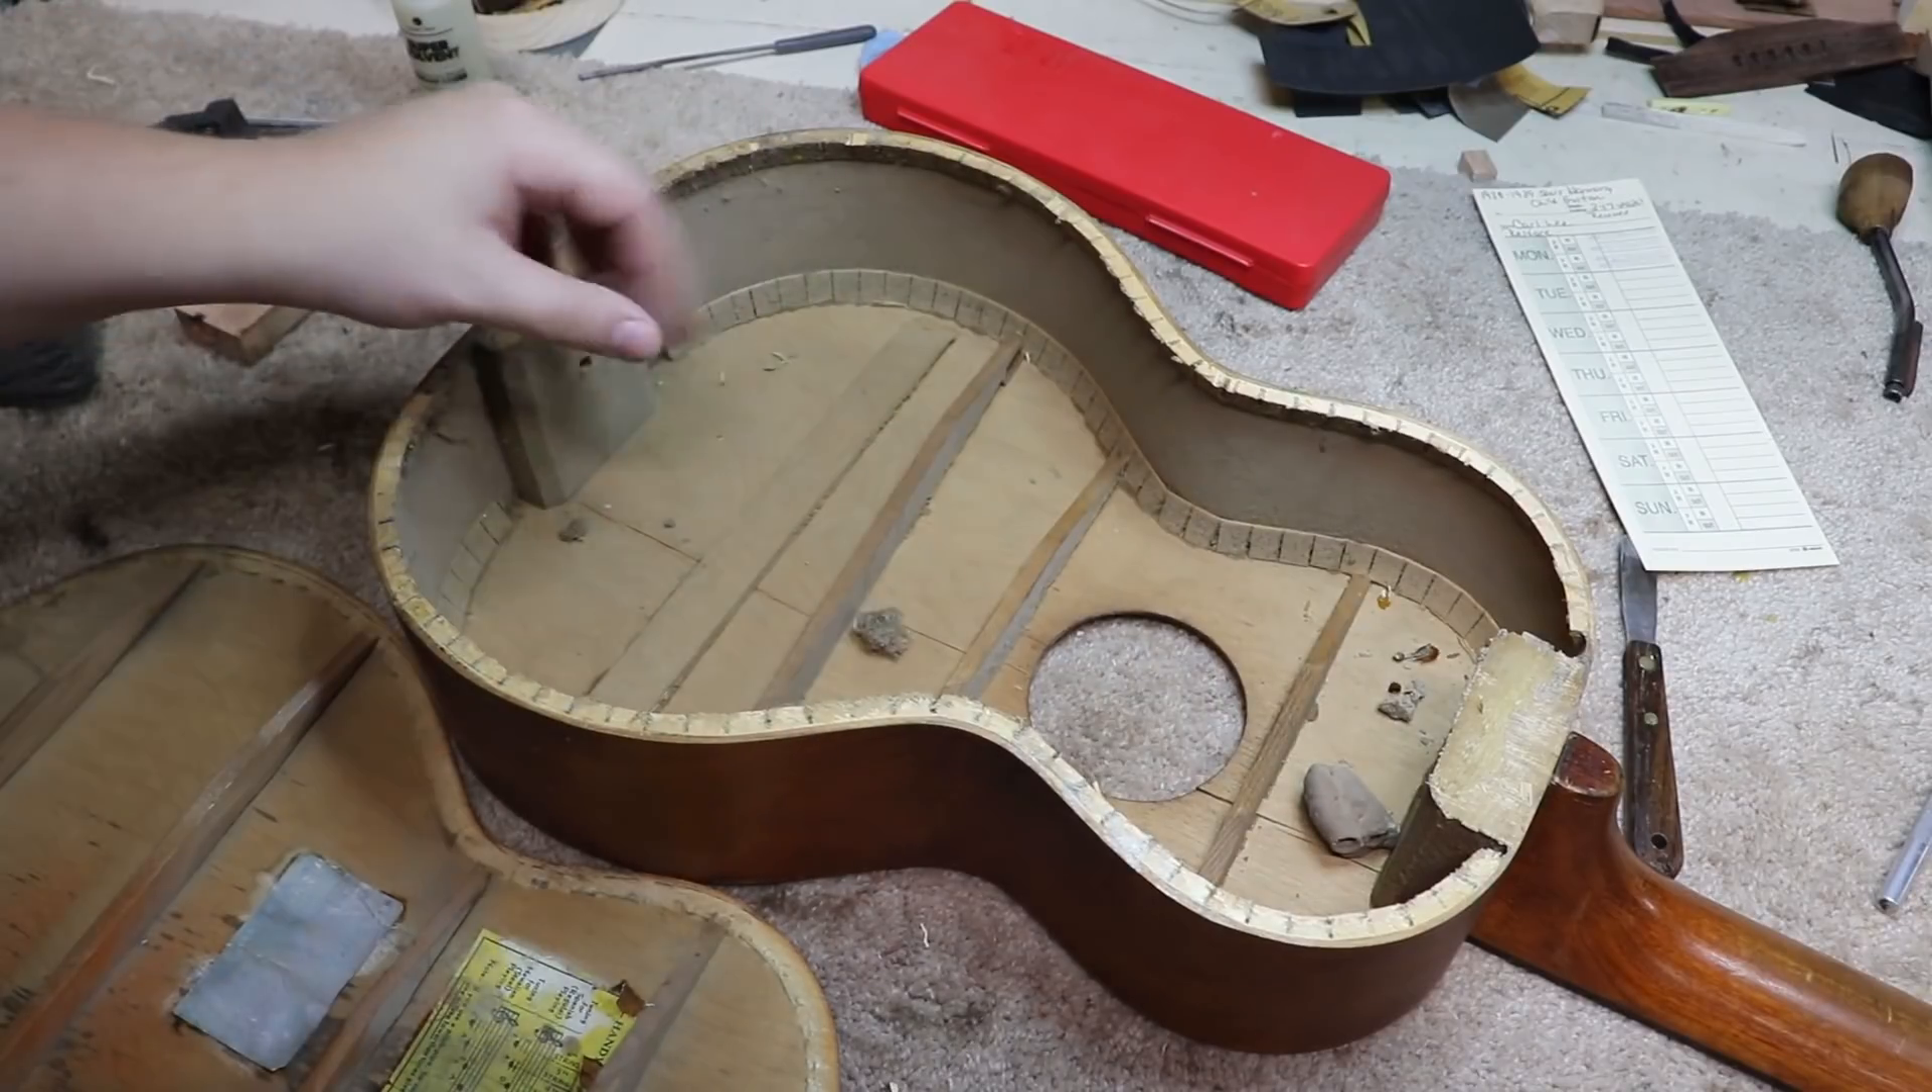So I've got the back off you can see there's all sorts of stuff in here.